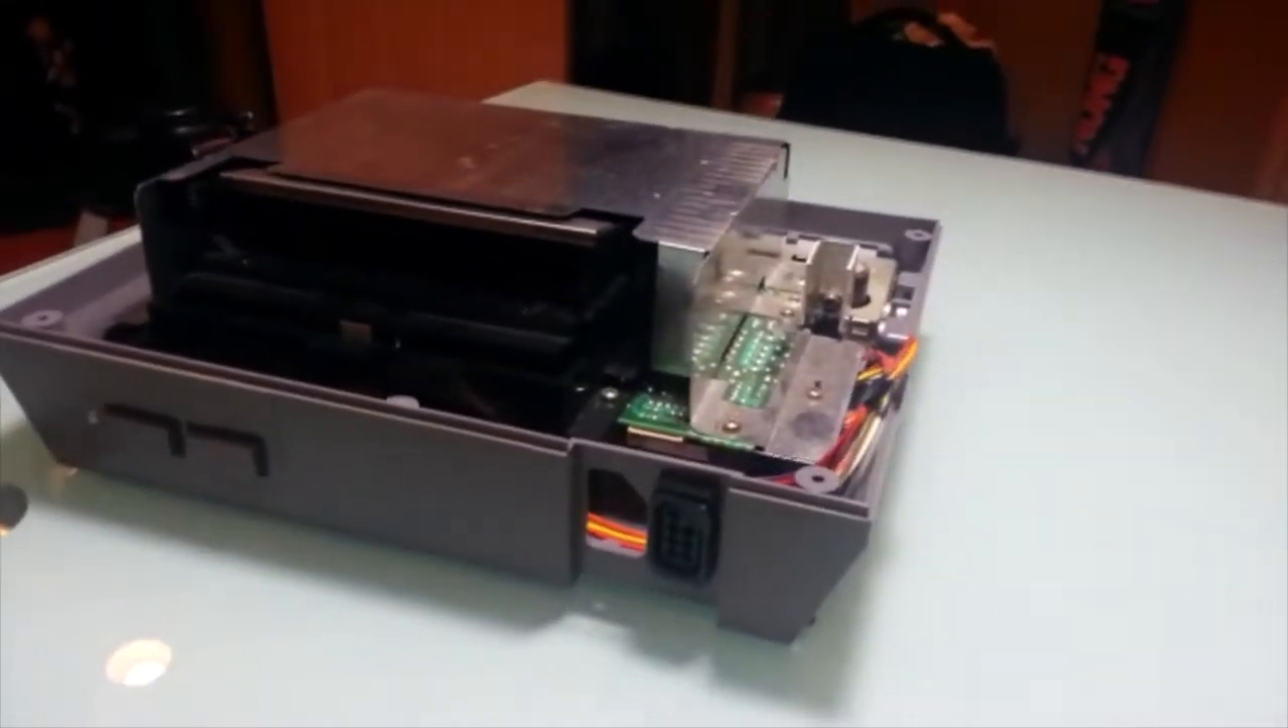Okay I'm back and as you can see now I have this old NES that I took apart.